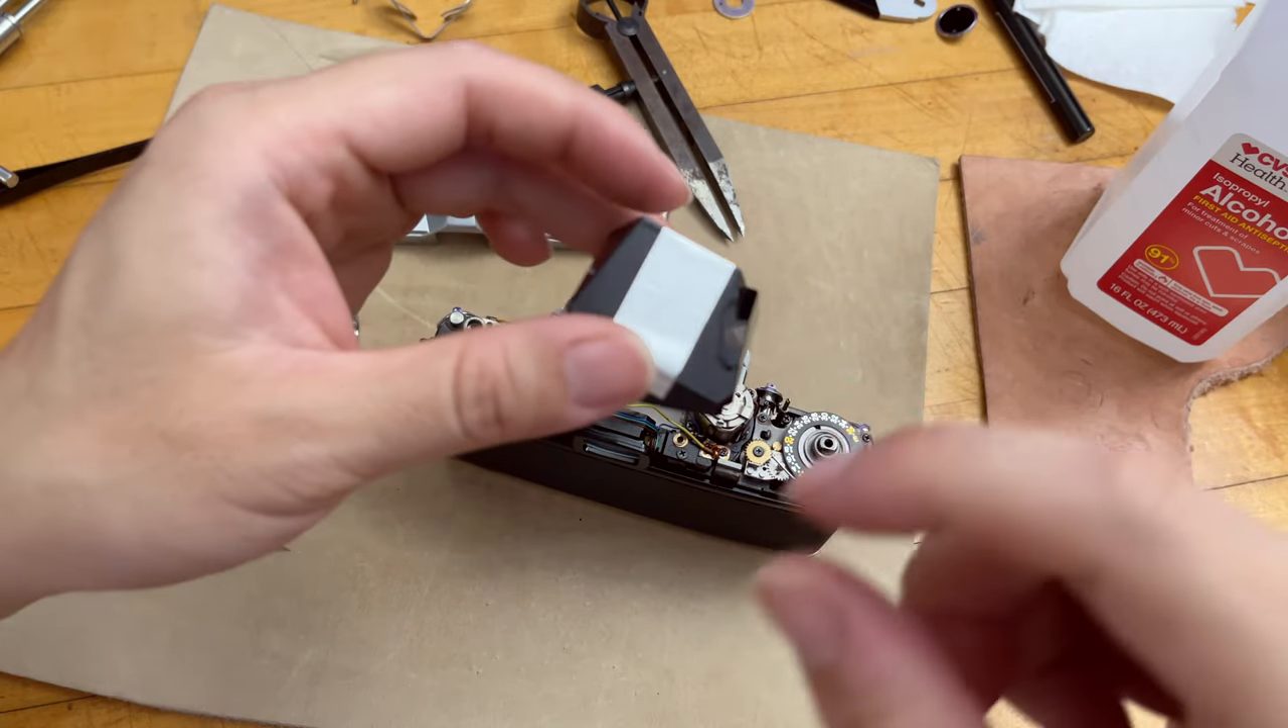And here you go. The prism is off.